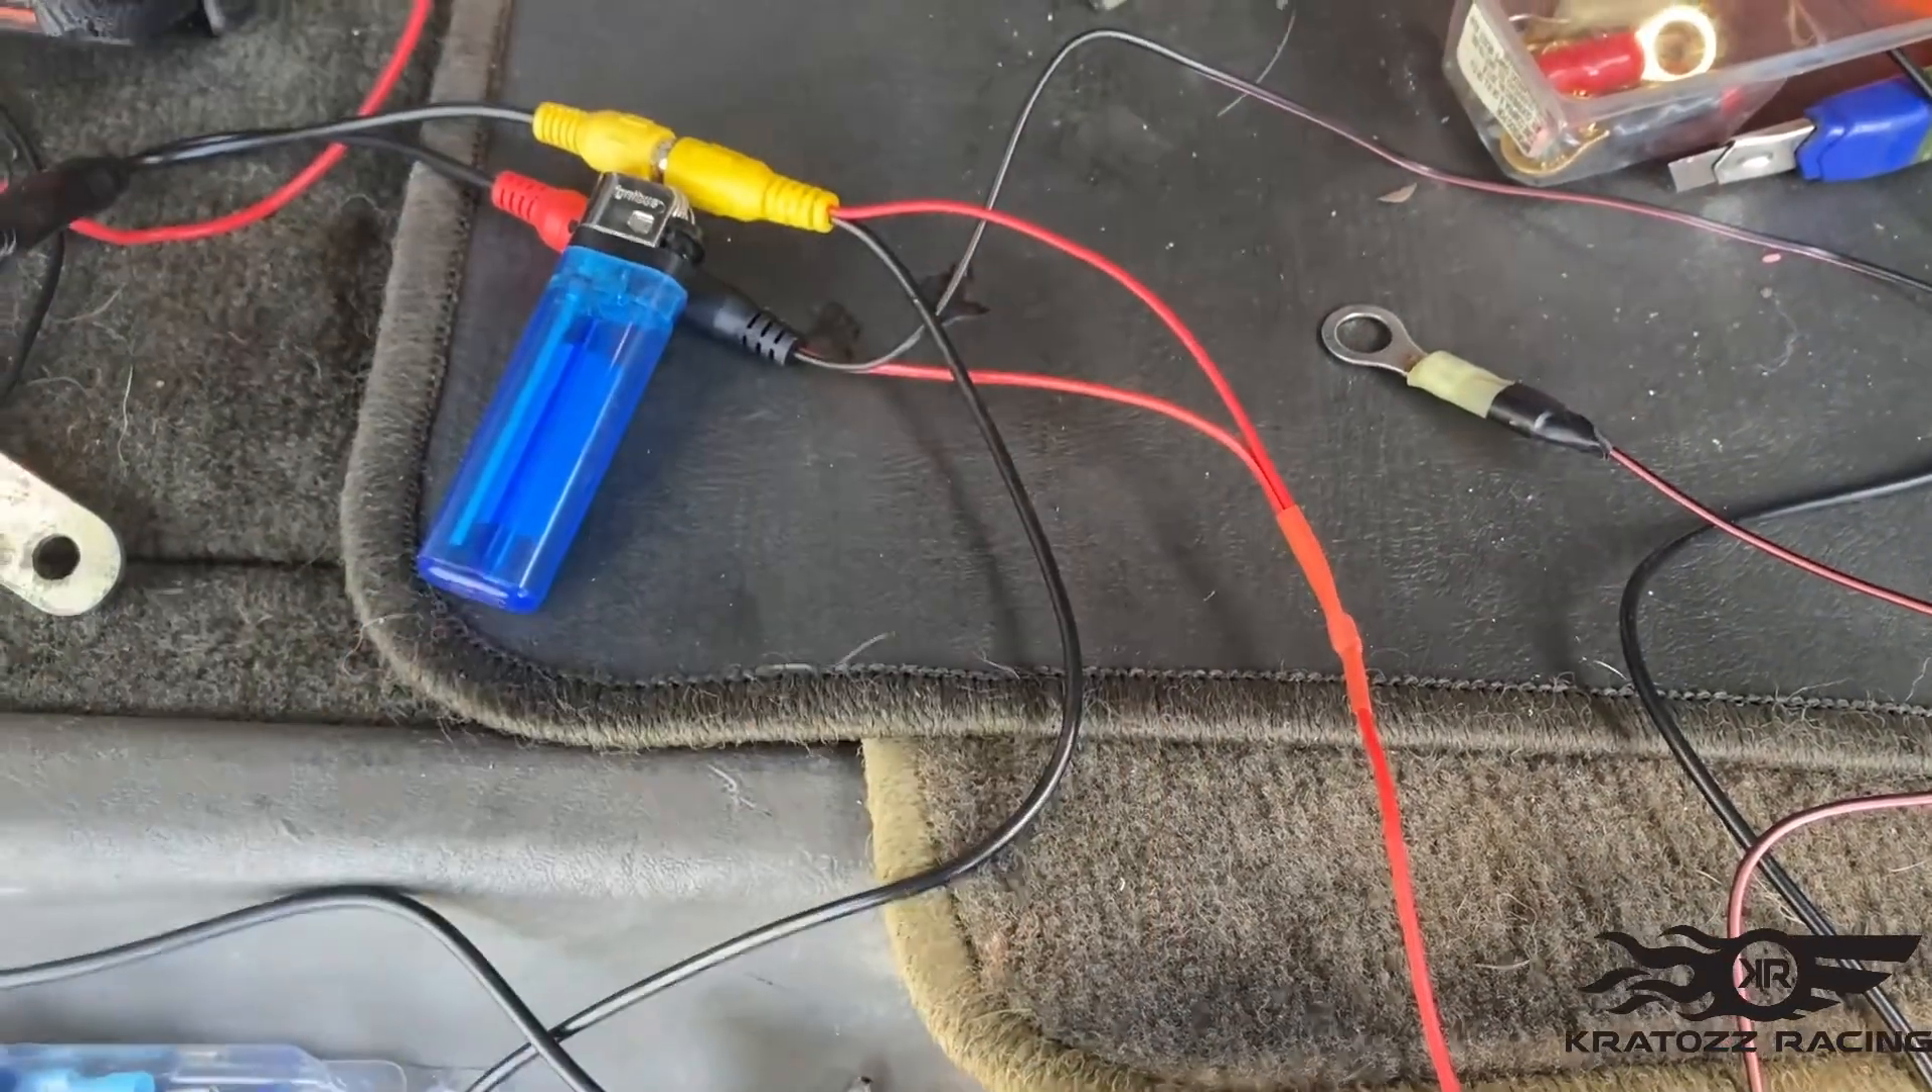Ya tenemos el cable conectado al de video.